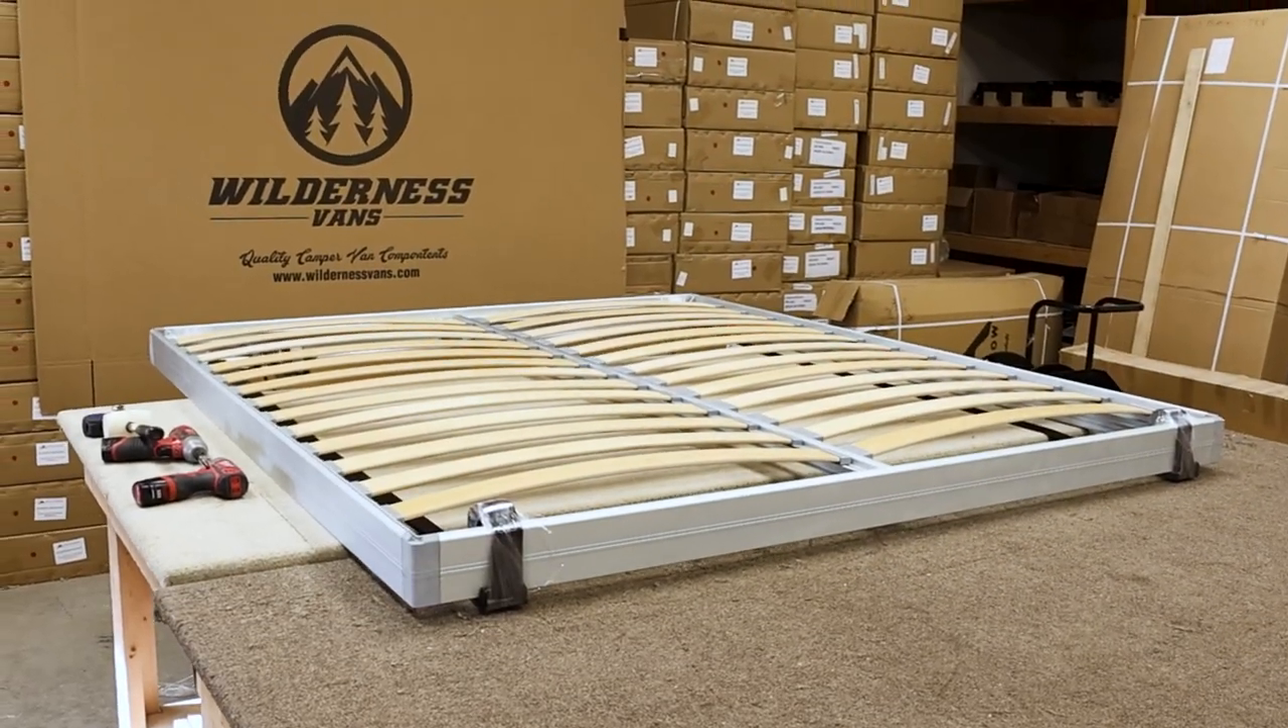You just finished assembling your Lippert smart bed.